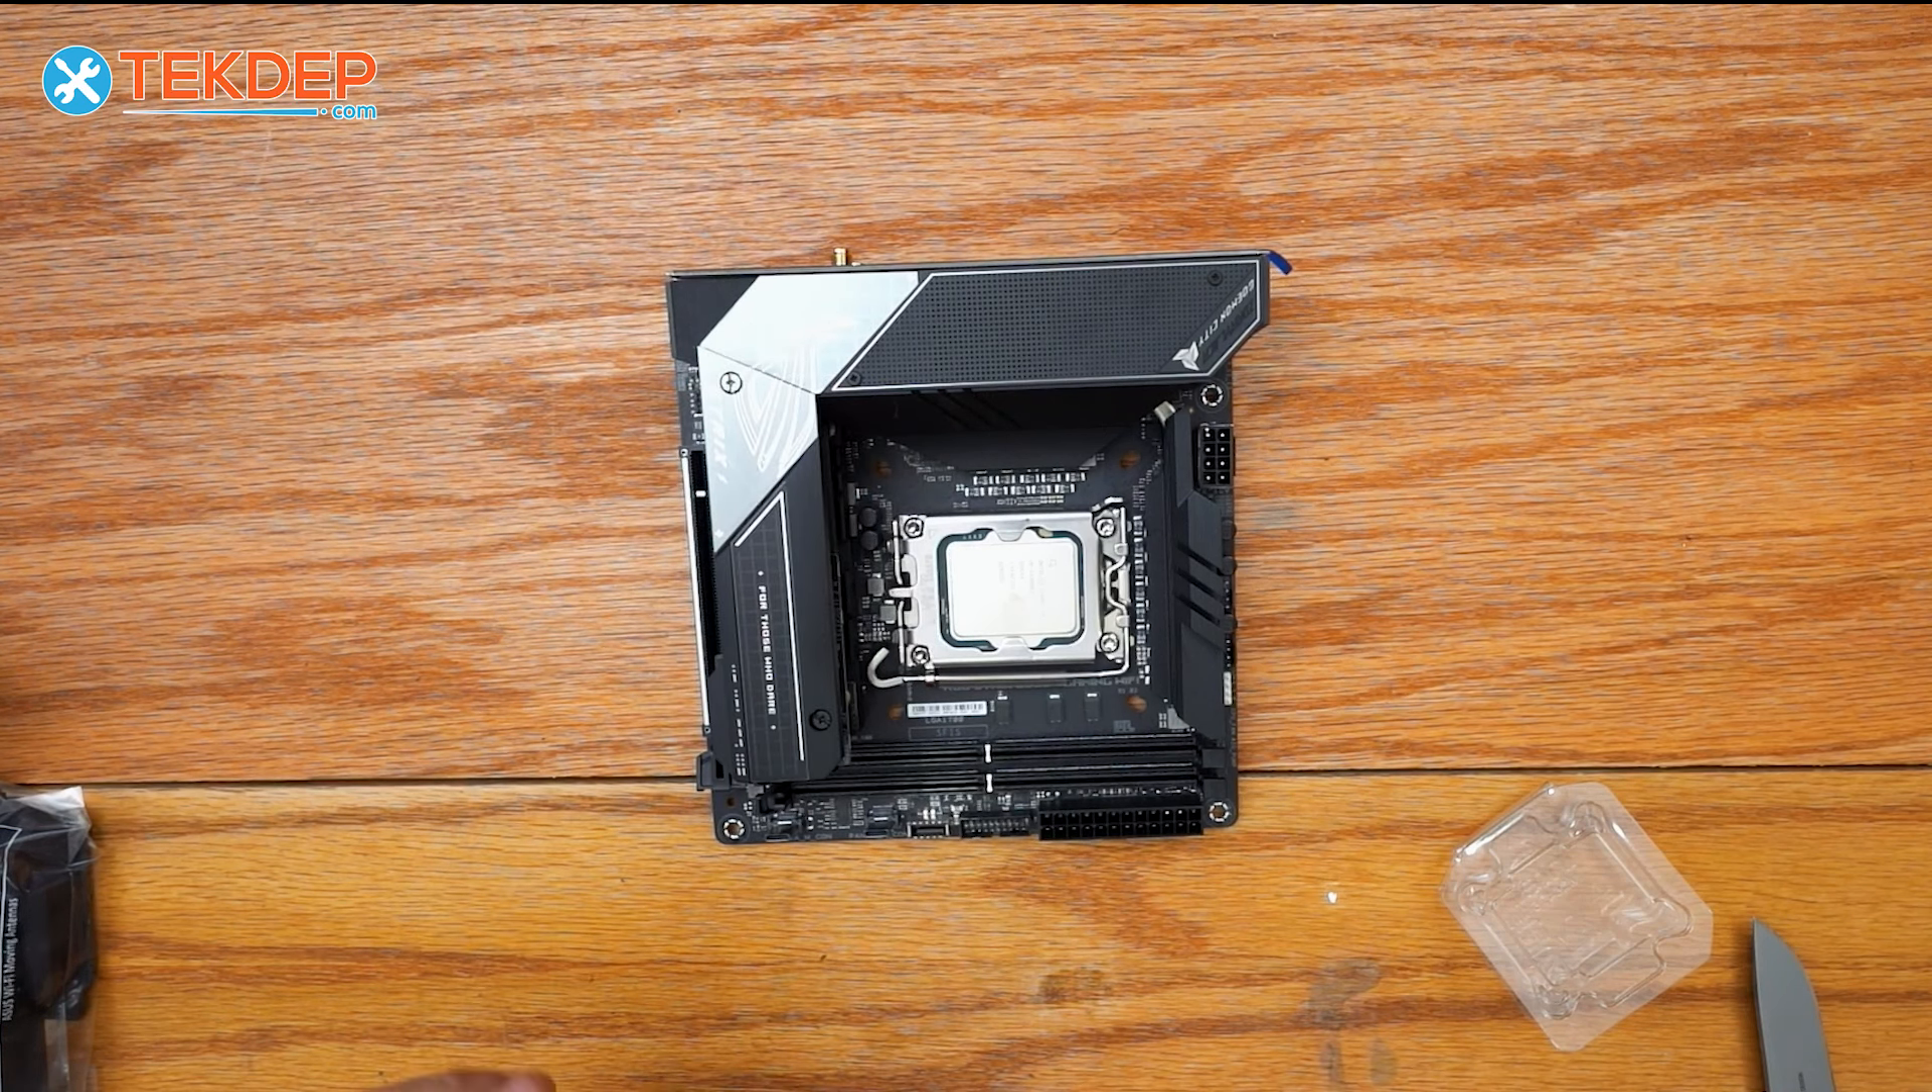And there we are, that's our CPU installed.